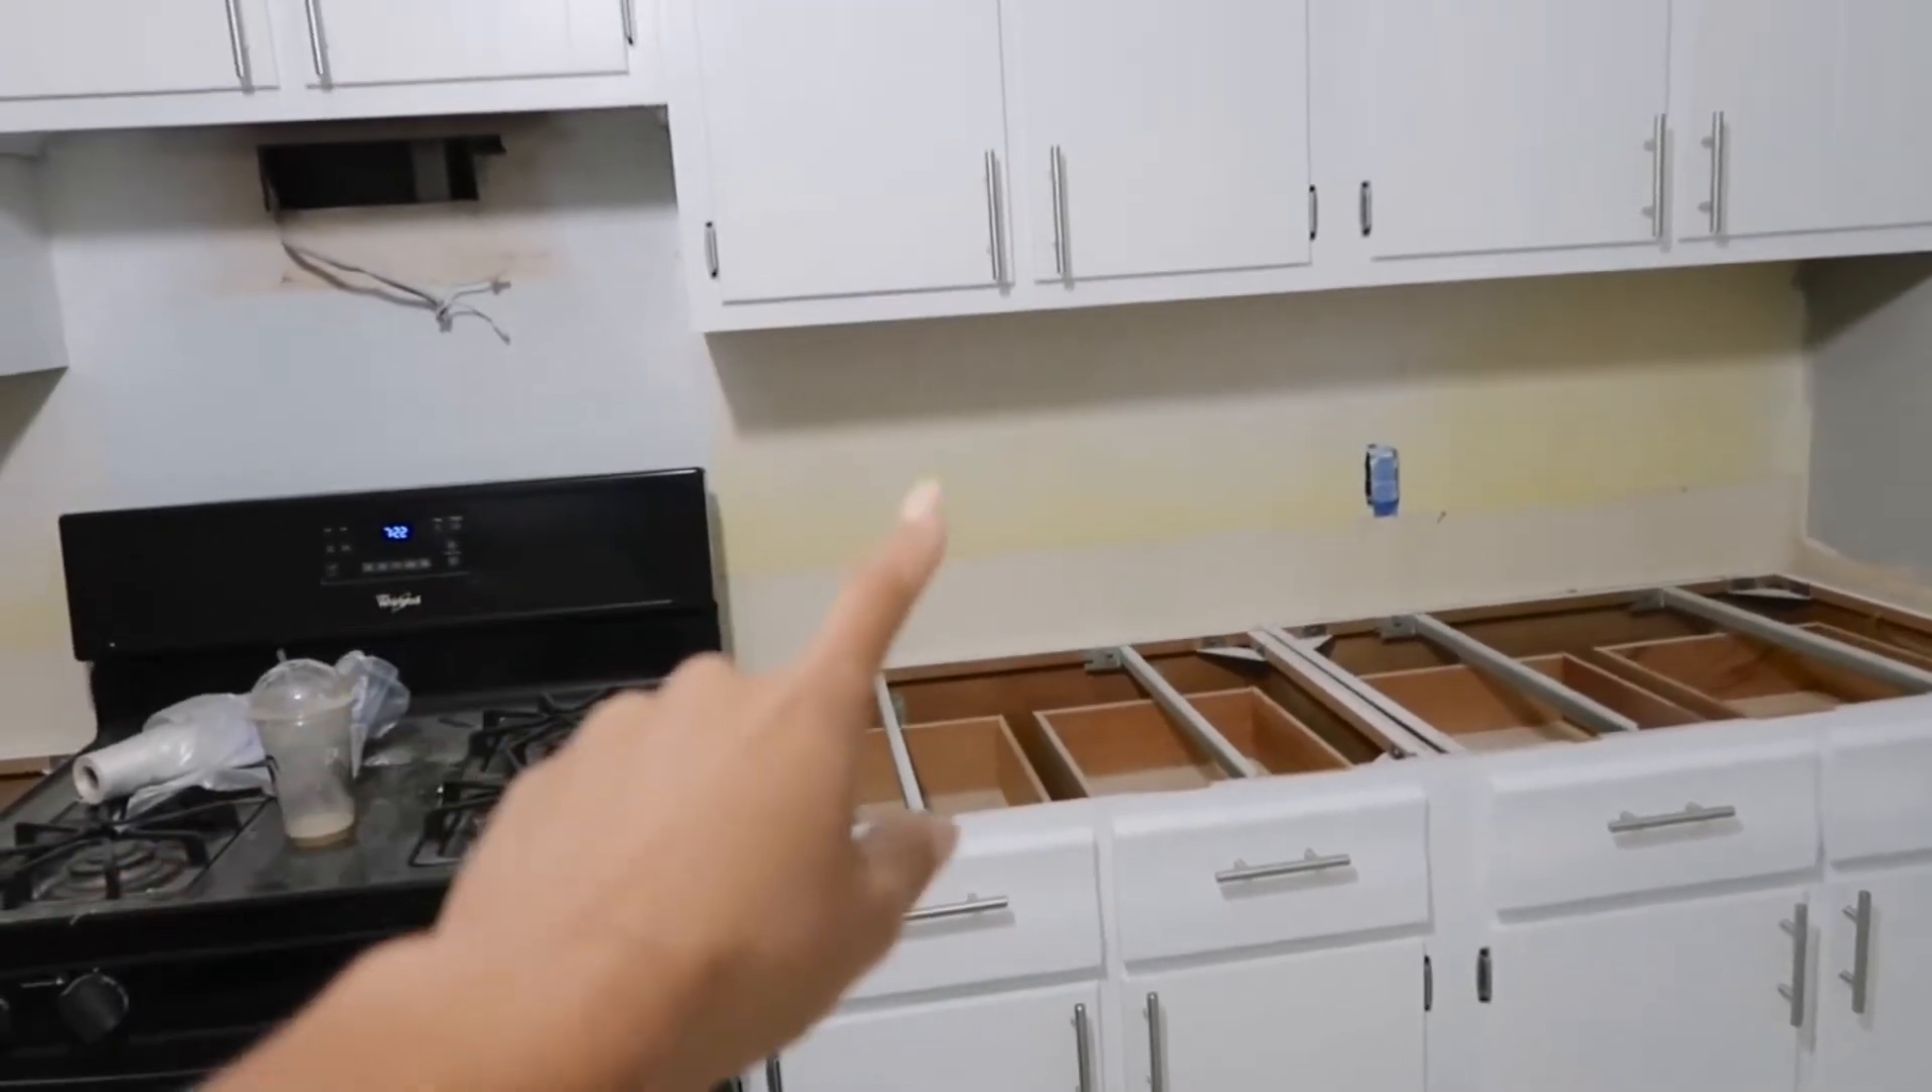We still have to add on um the countertops which those are going to be new and the backsplash which um we picked out and we love.